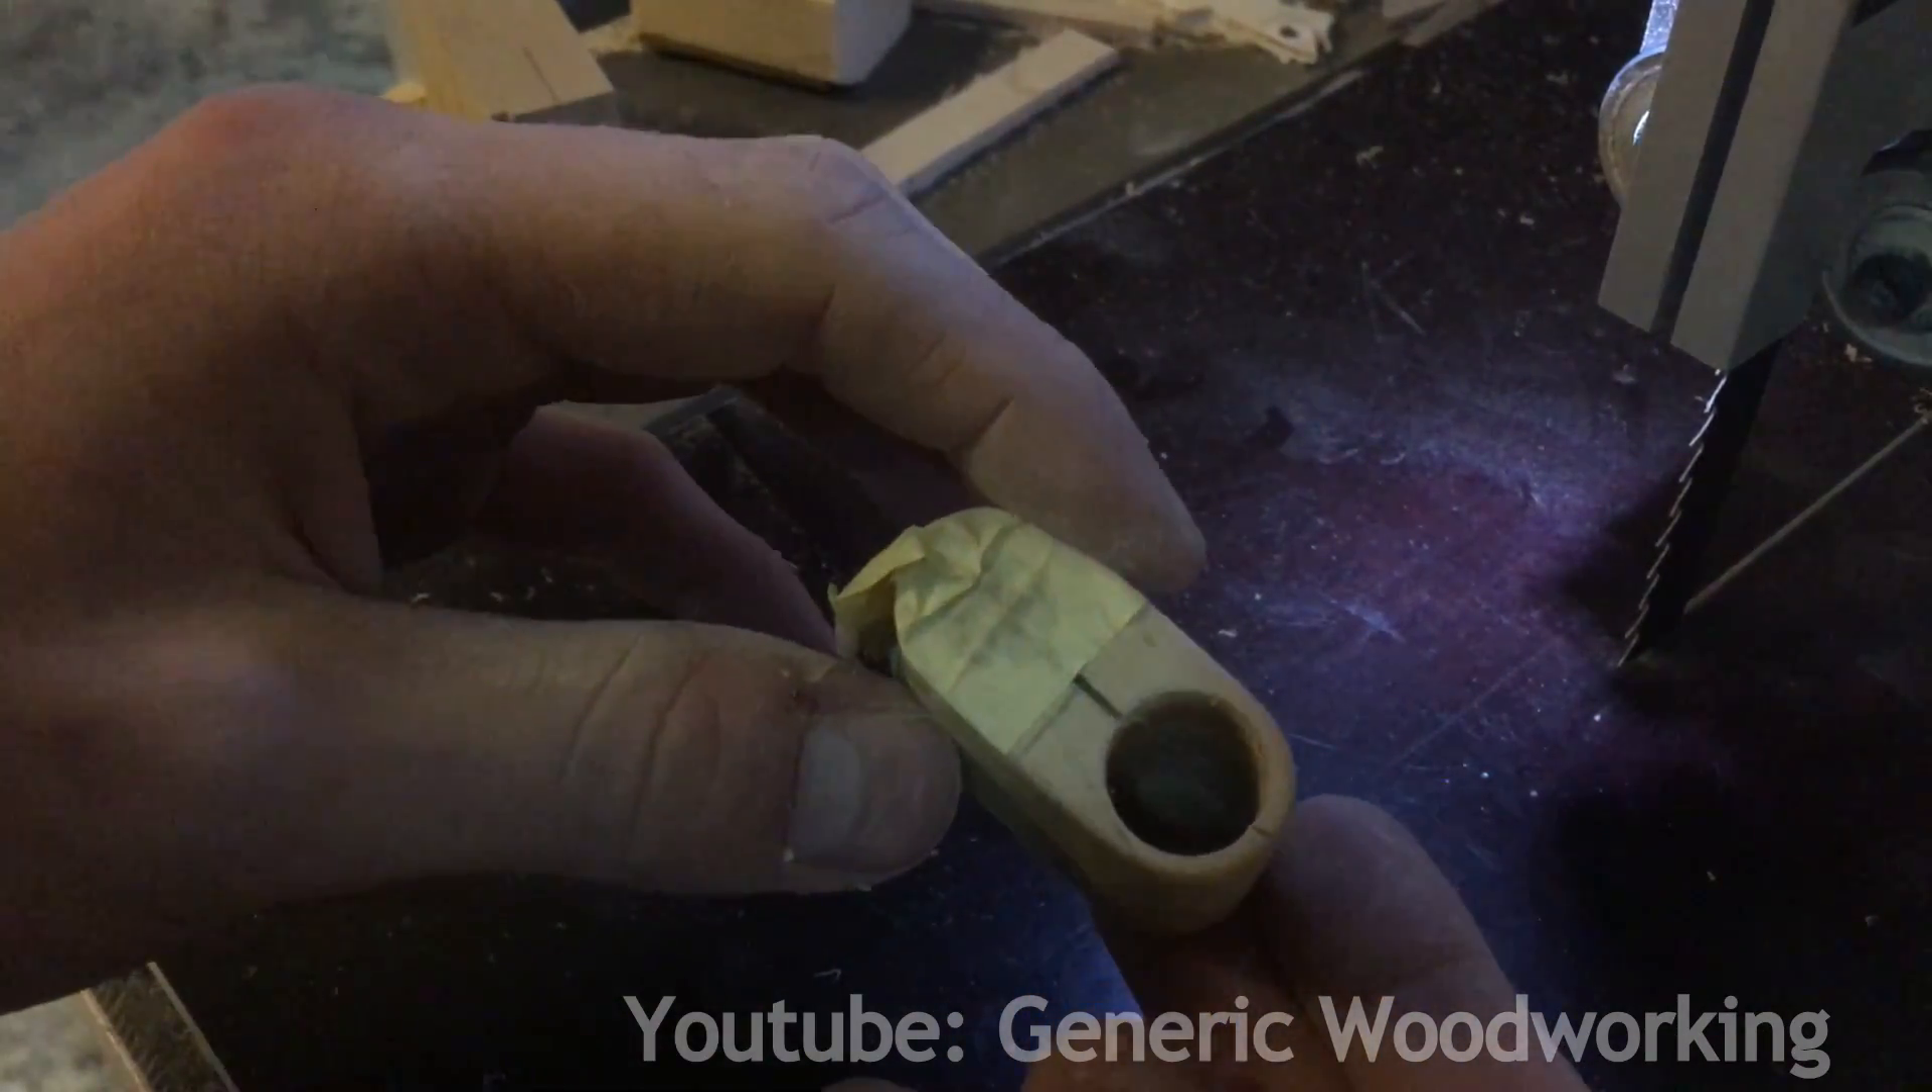And I wrapped some masking tape around this lock, so that the two sides are better secured to each other.